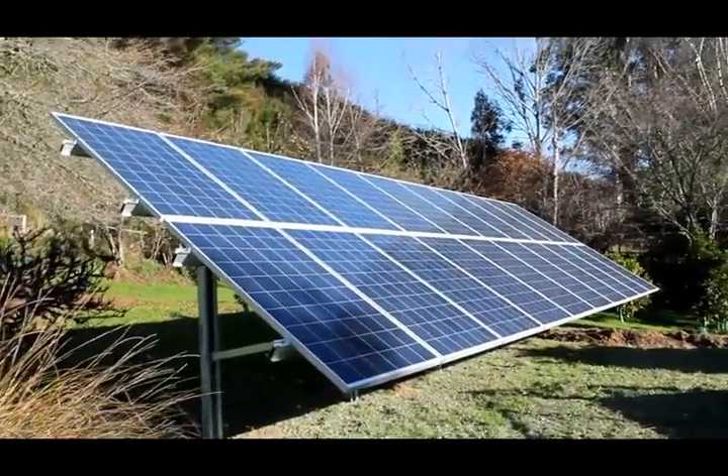So now we've got our second row of panels up above the first there.